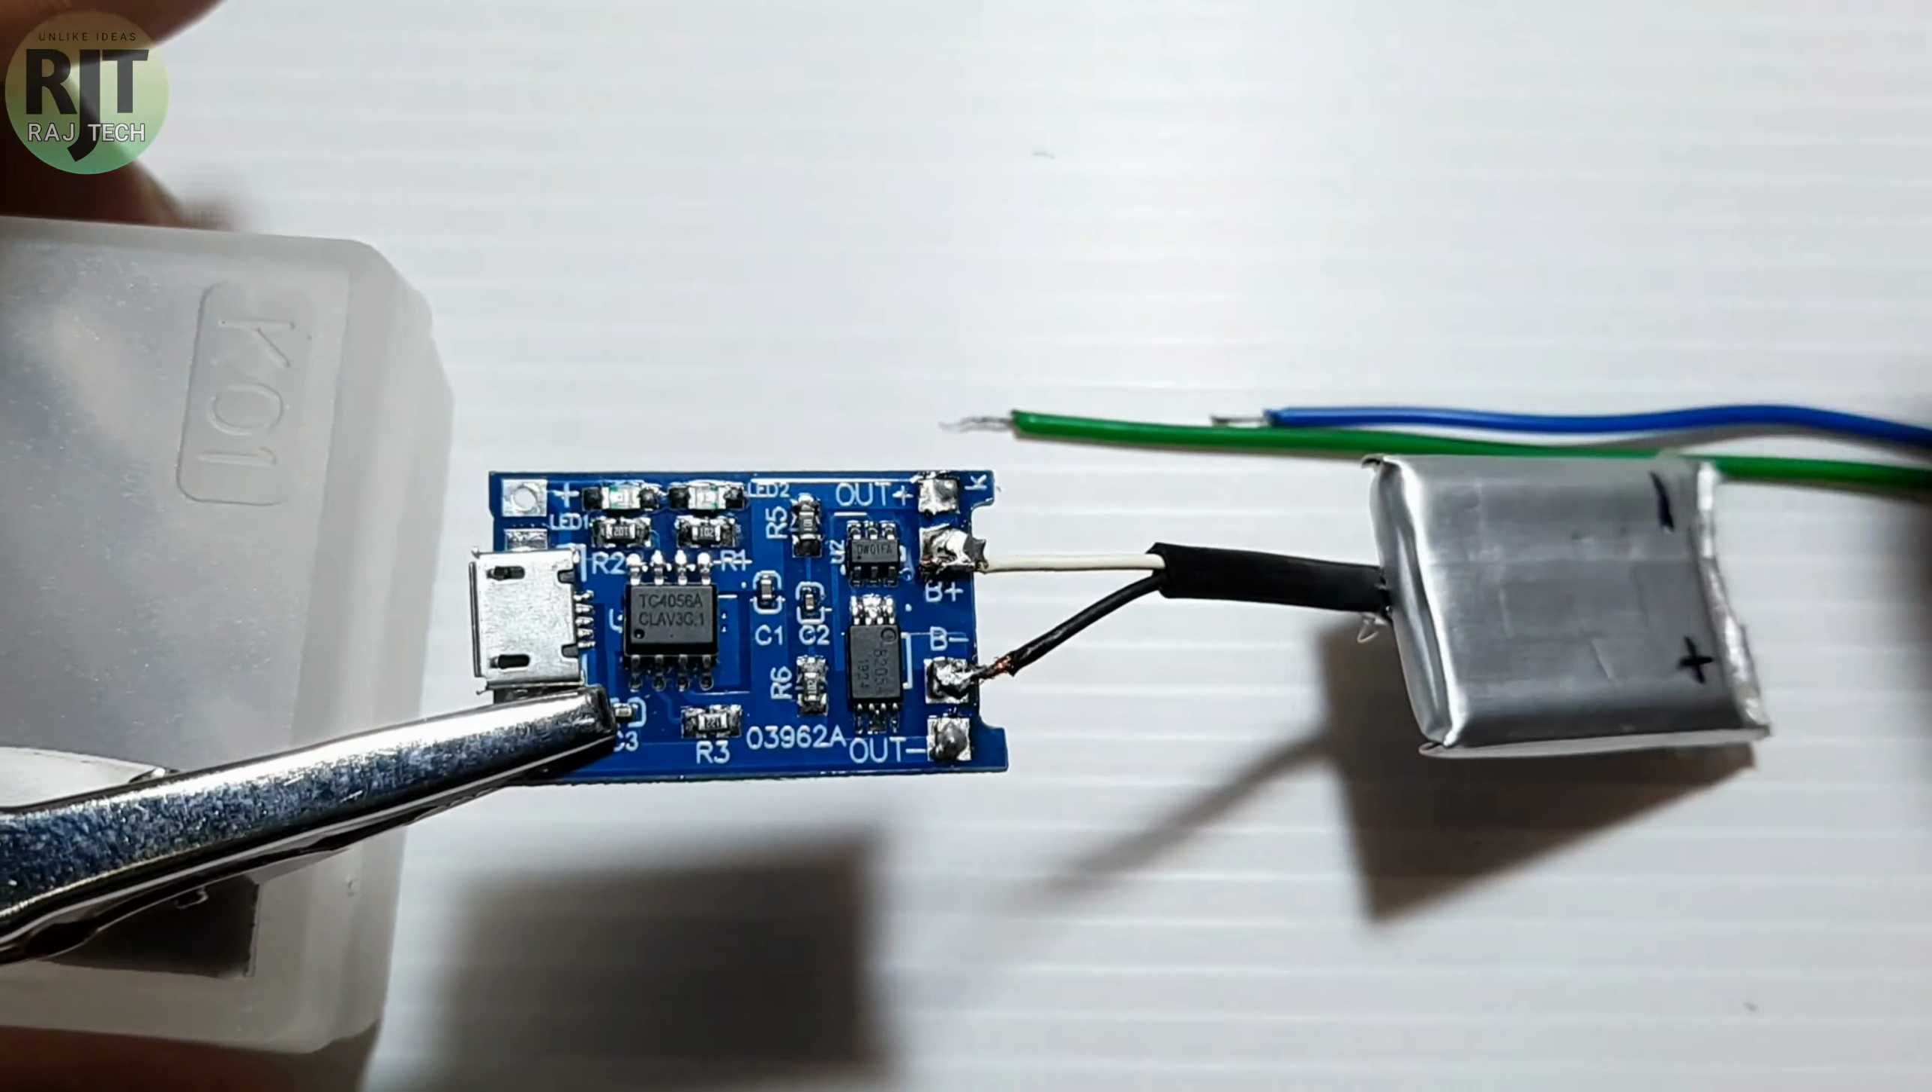जो हमारा black wire है यह हमारा negative का wire है जिसे मैंने B minus में connect किया है।